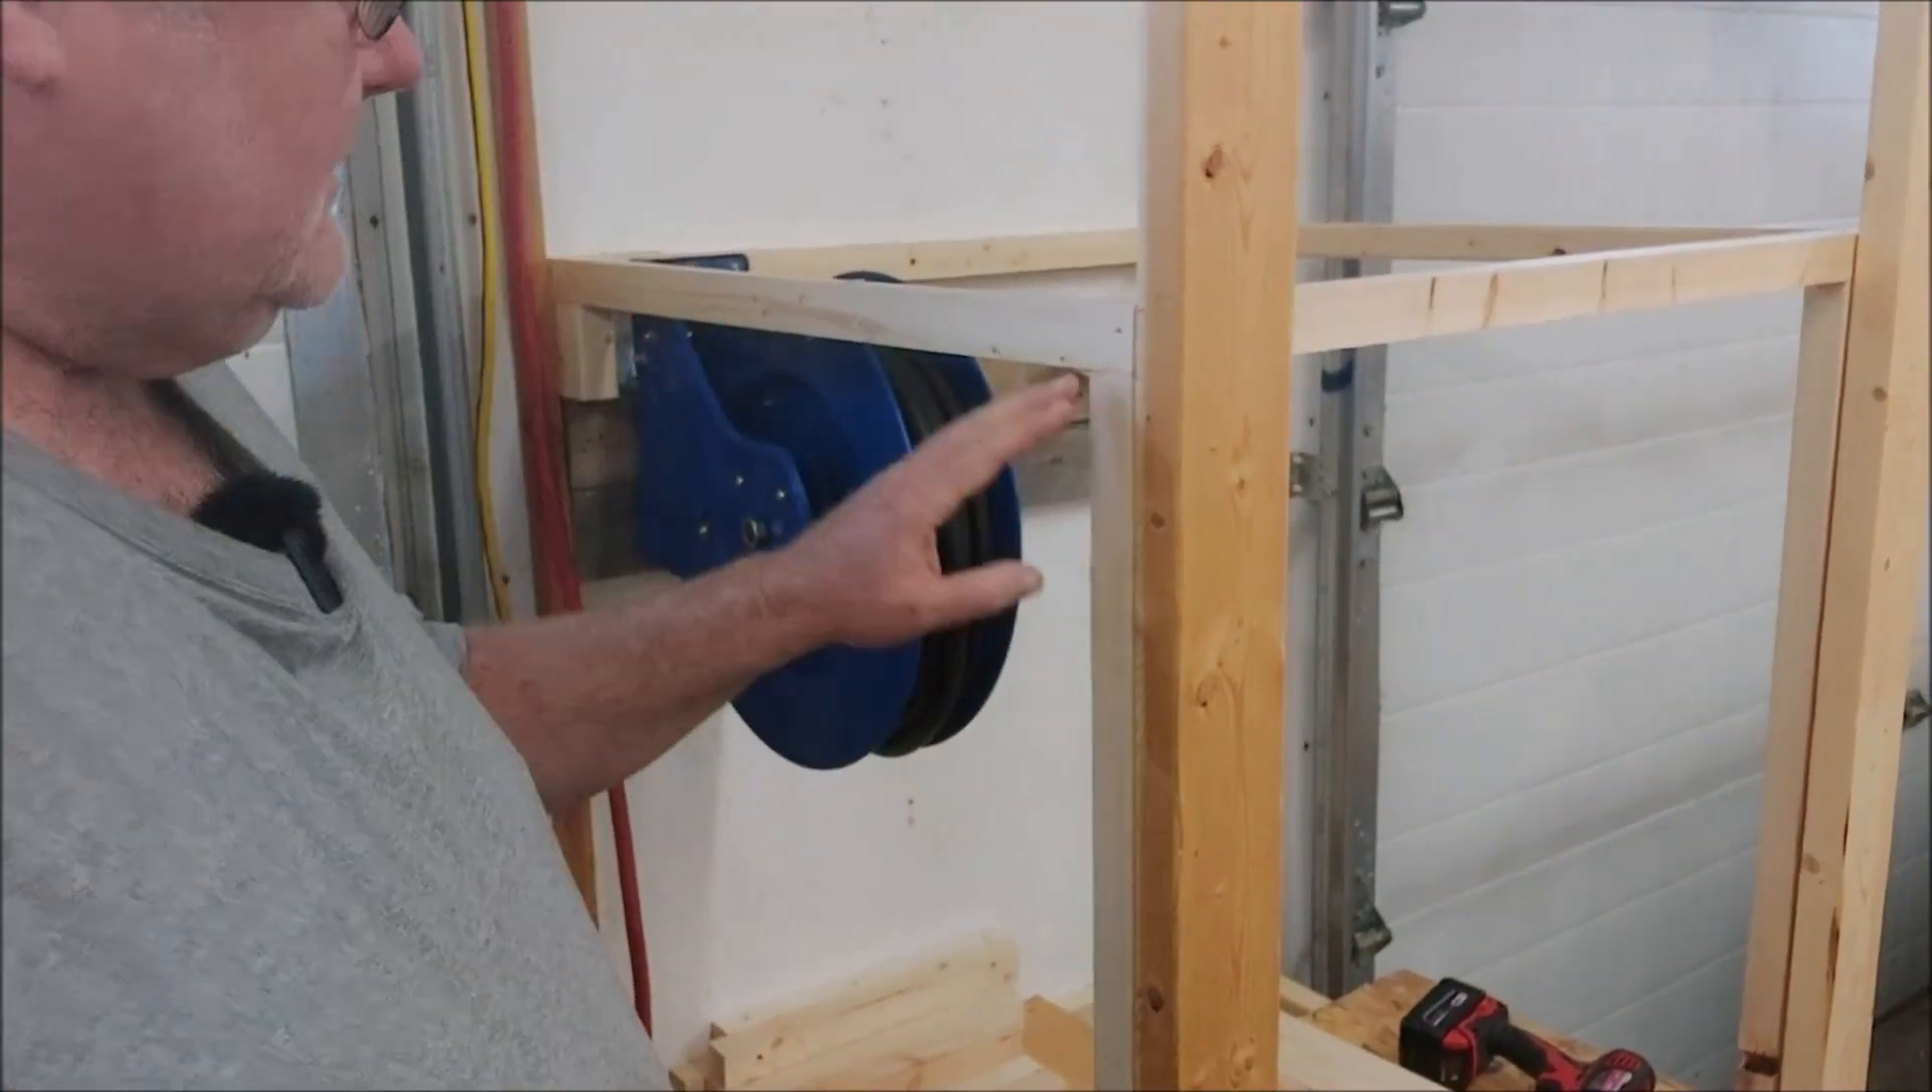You can see here, I haven't put the shelf on. So you can kind of see, you can kind of see the frame that I built.